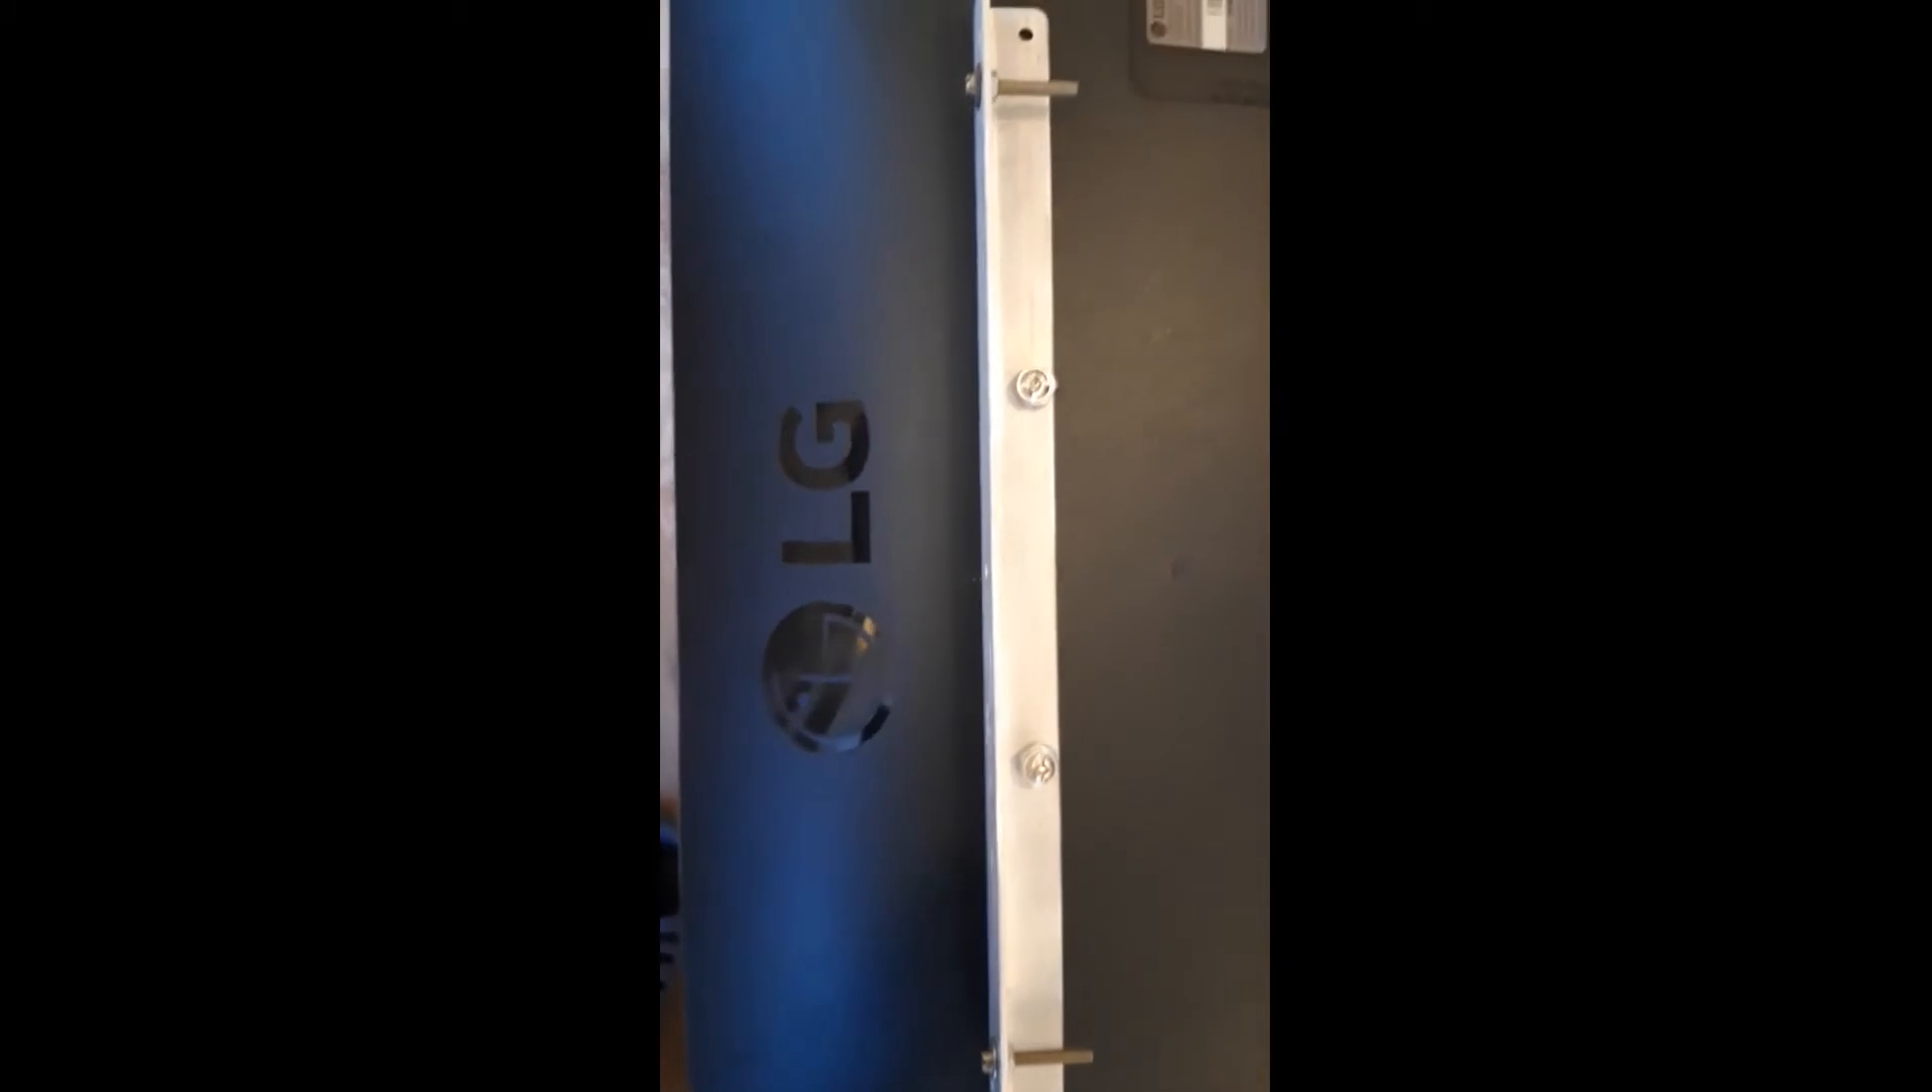В общем я тут немножко усовершенствовал сразу прикрутил винты.